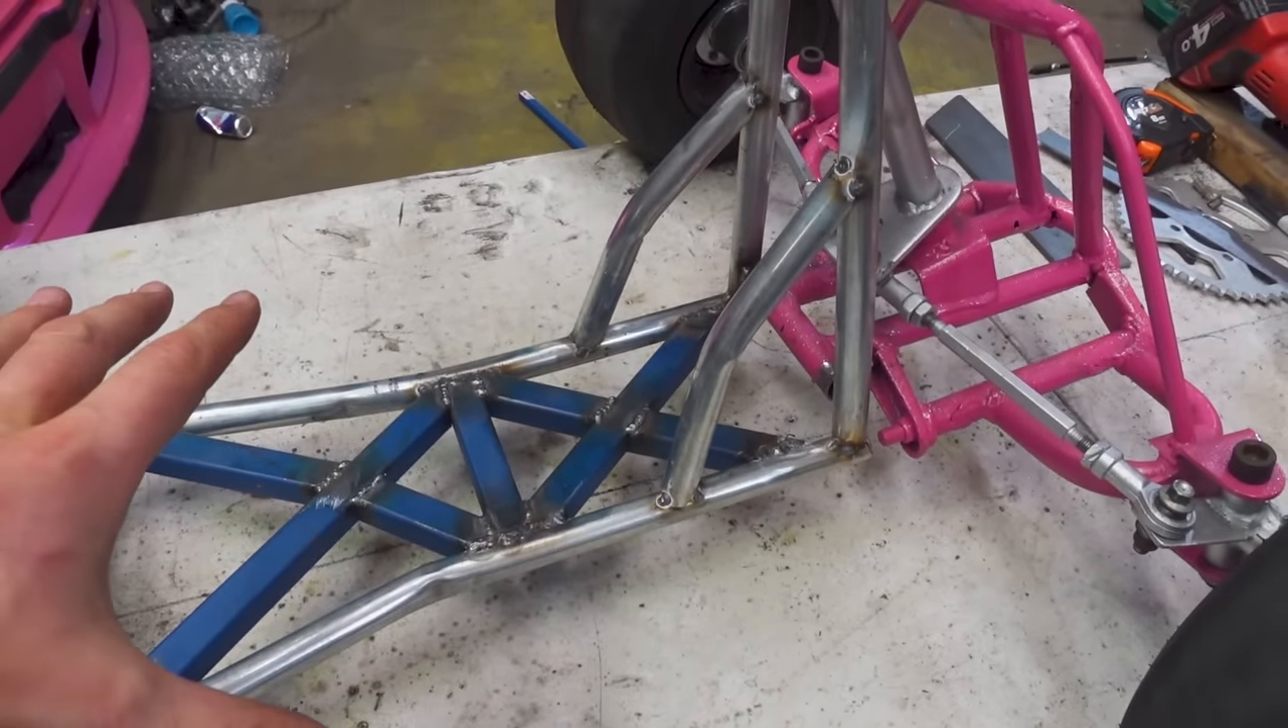So i've welded in a couple of x braces bear in mind they're just welded in at the top at the moment because obviously i've got to go over the whole frame and finish all of the welds.